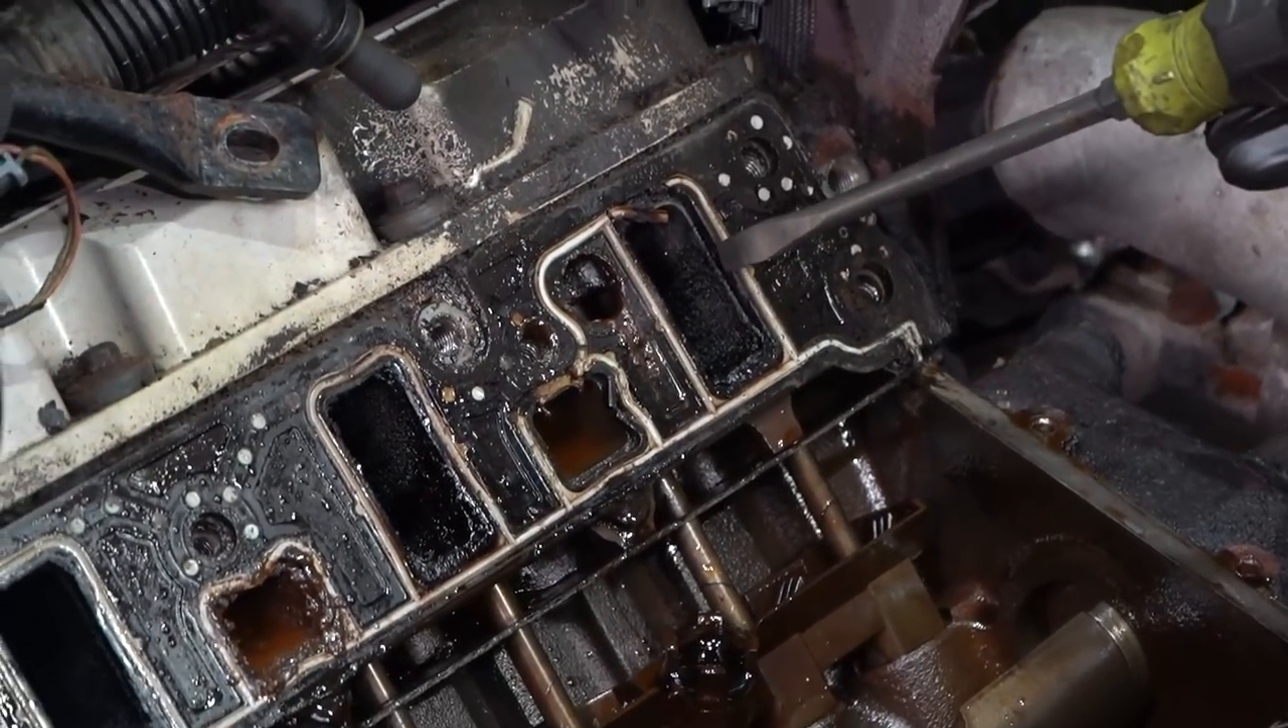Now that I have the intake off of there, we can have a nice clear look at our gasket area.